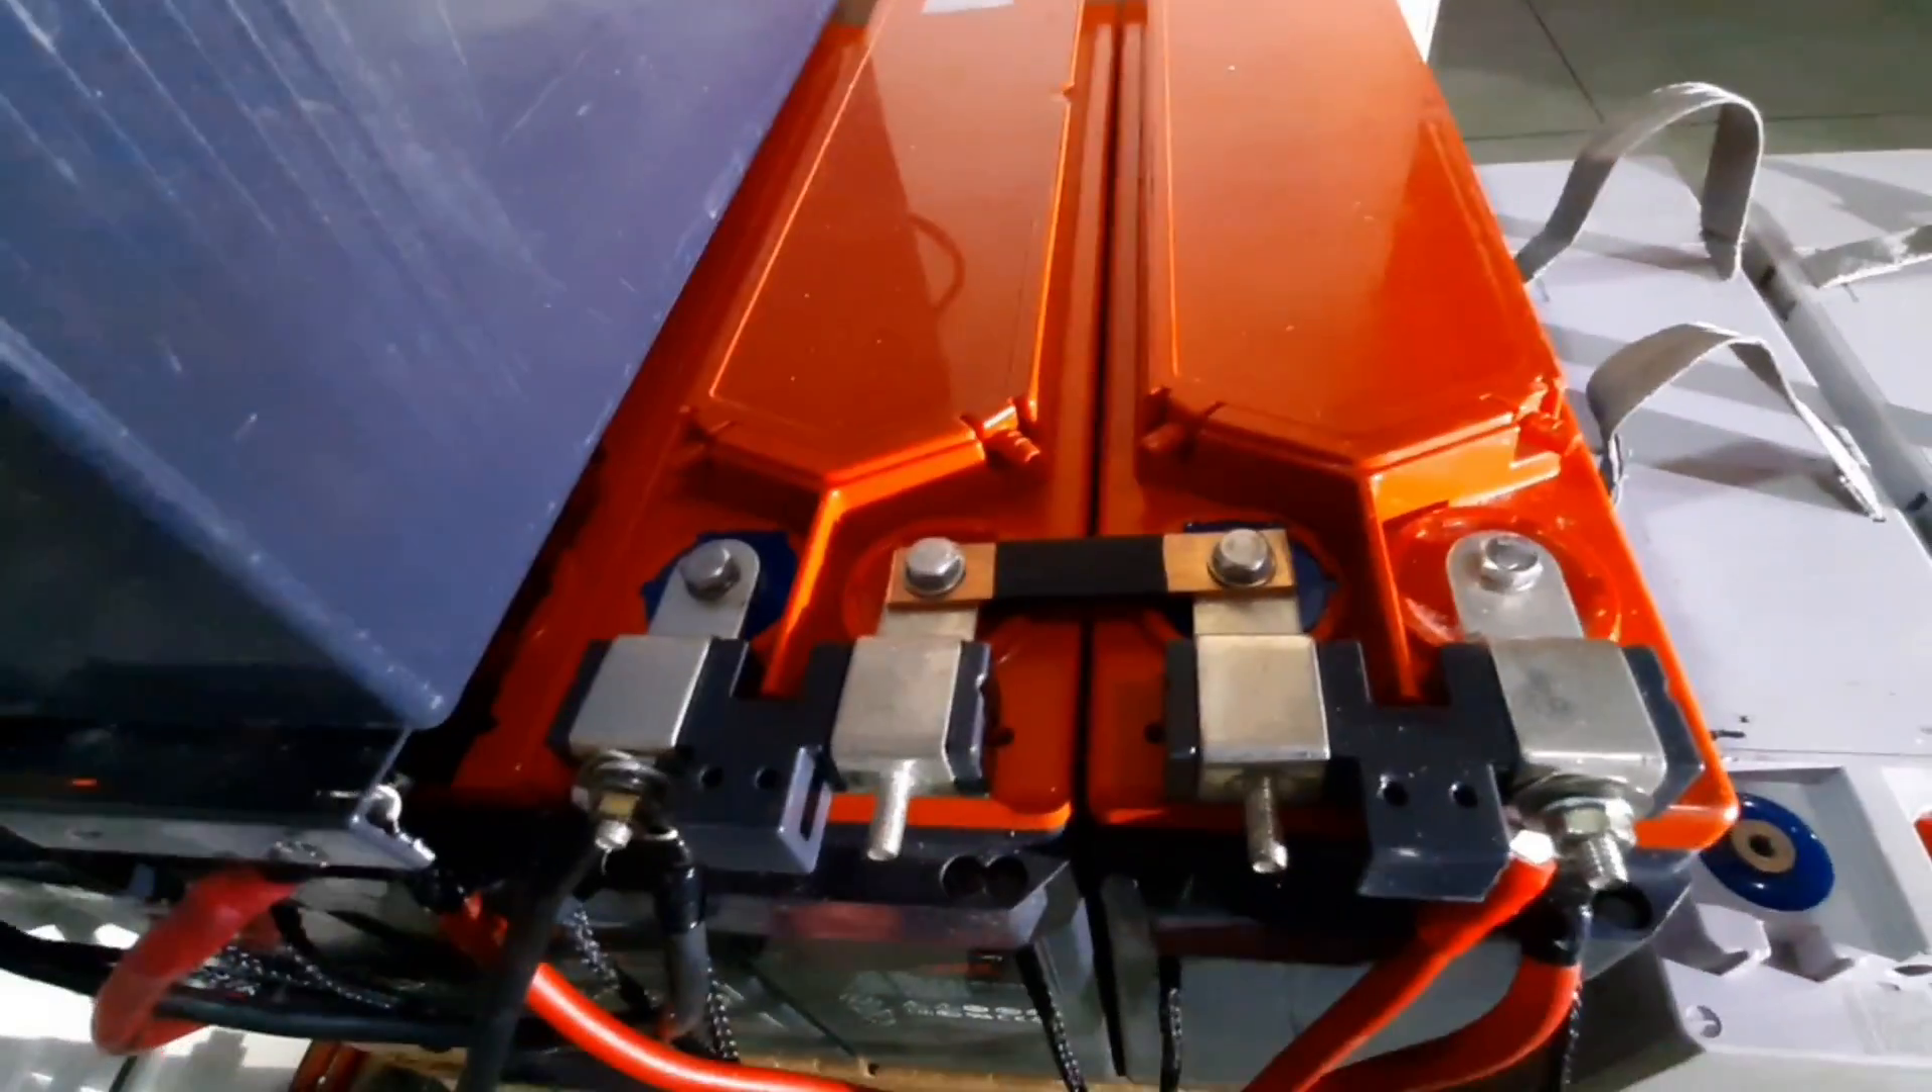Ya jadi seperti ini sobat-sobat busbarnya sudah dipasang ya yang di sebelah sini.